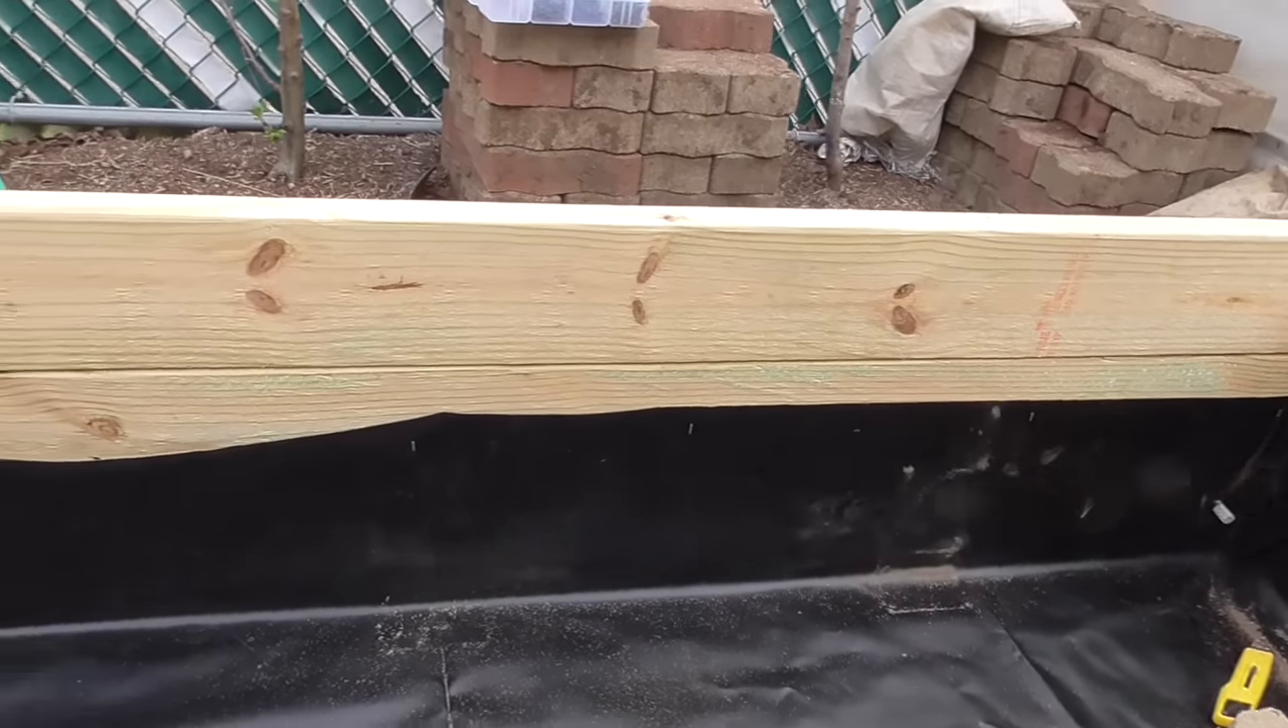Now of course you may be noticing how the lining doesn't go all the way up to the top.